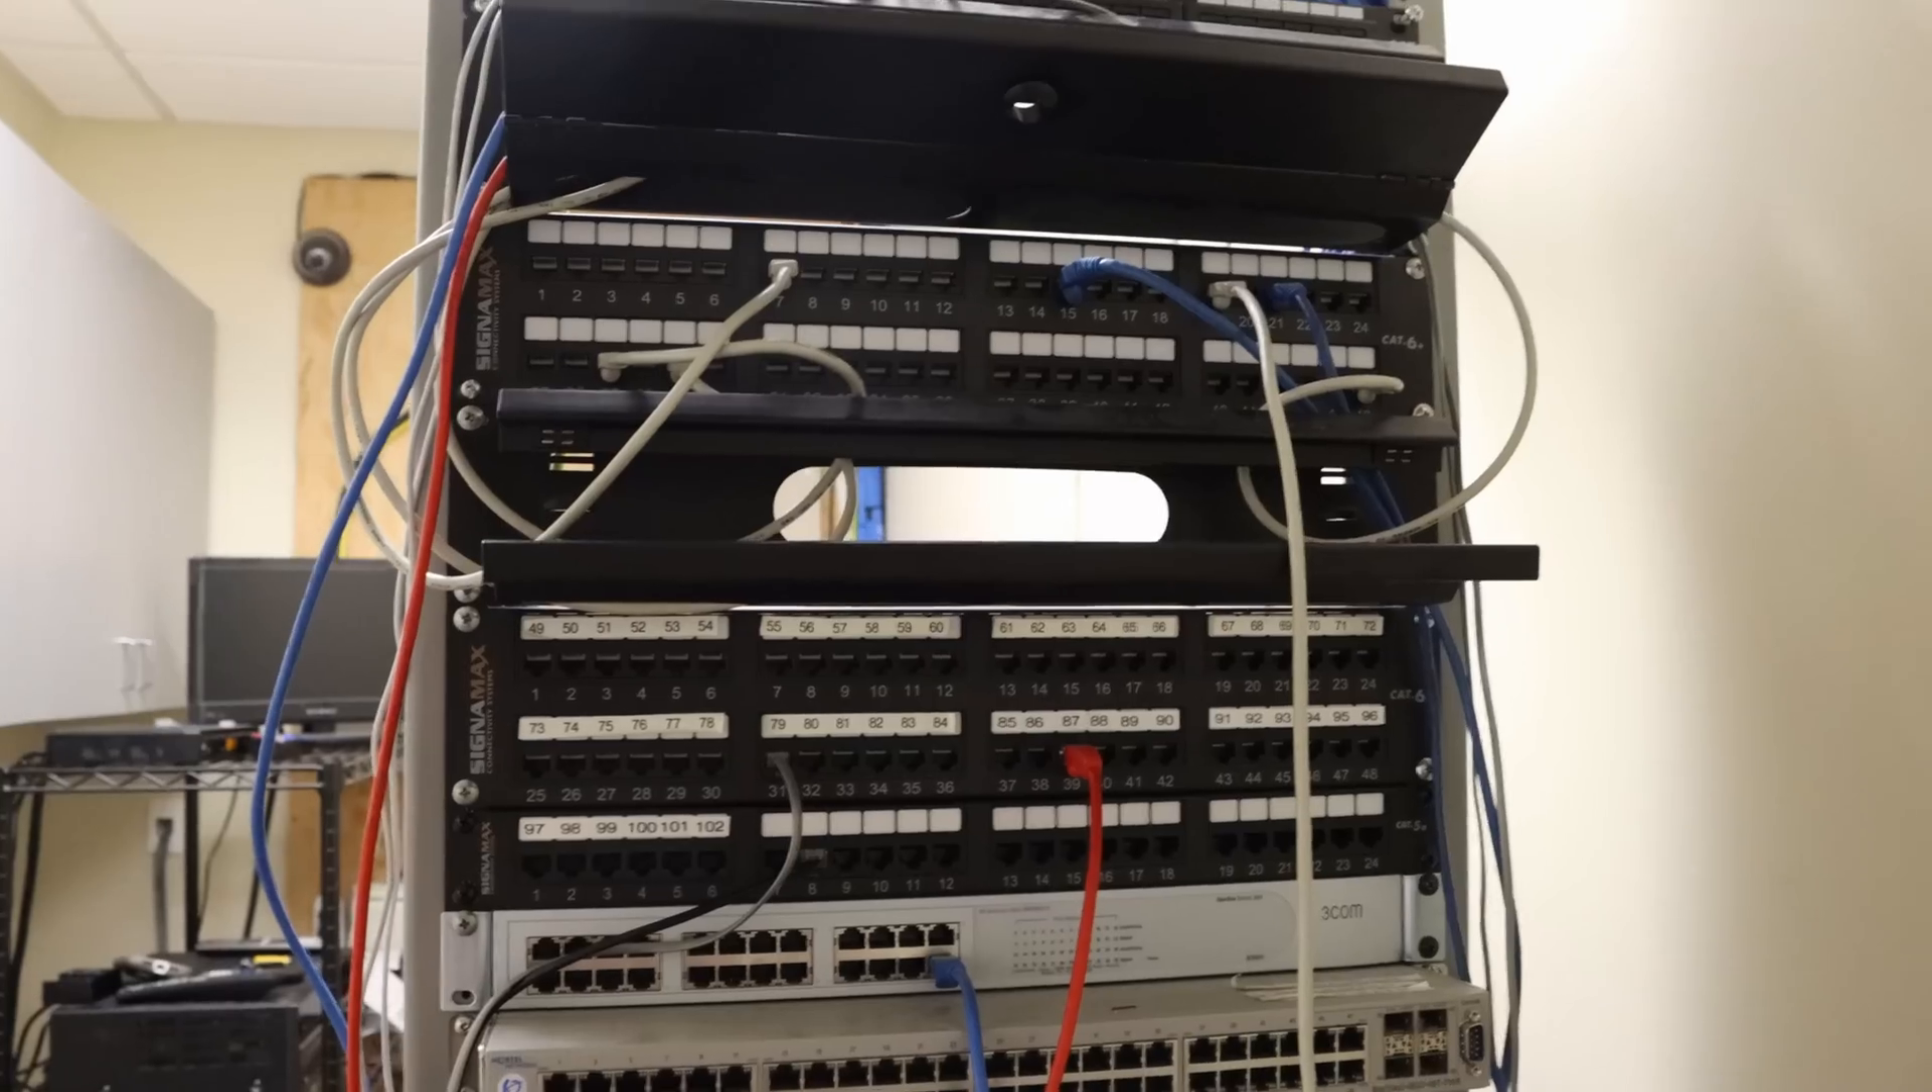All right so most of the patch cables are now out we see a couple that are here they're just looped in between different keystones.